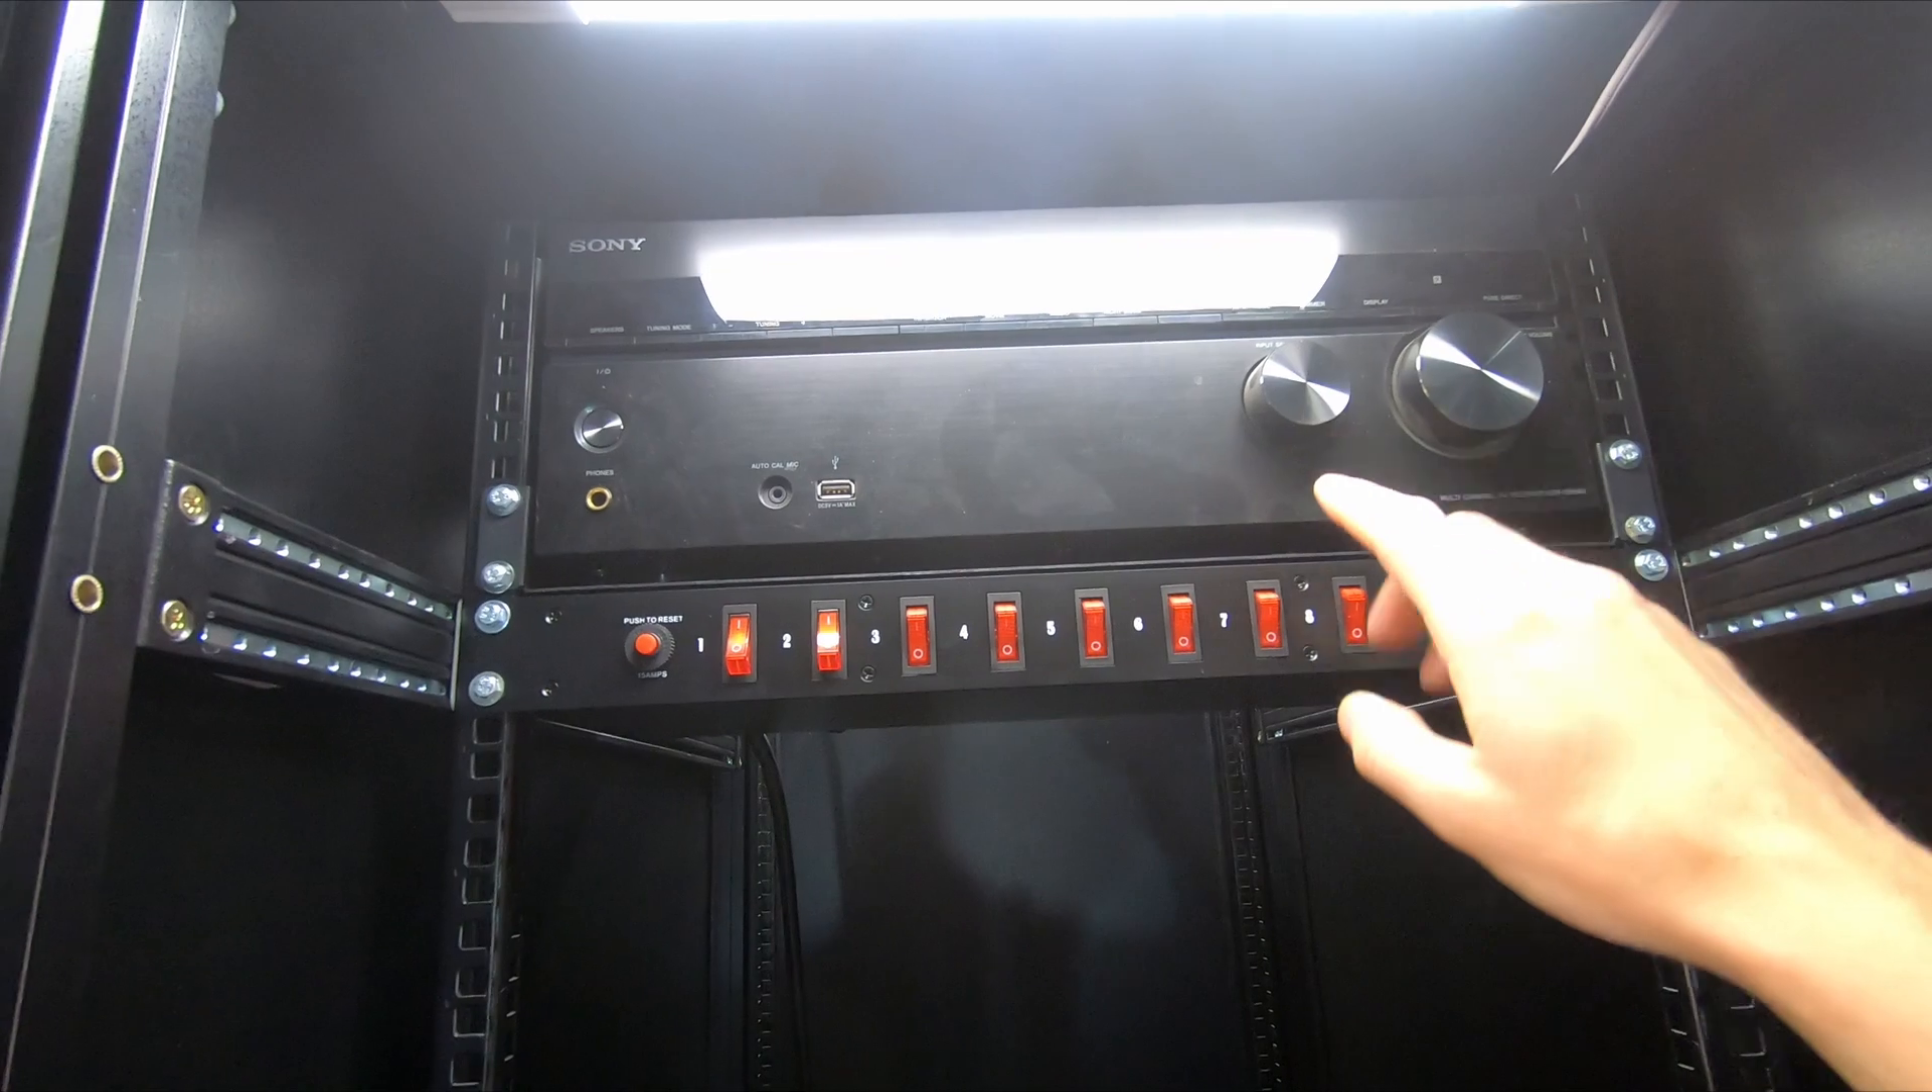I have my stereo temporarily mounted up here.